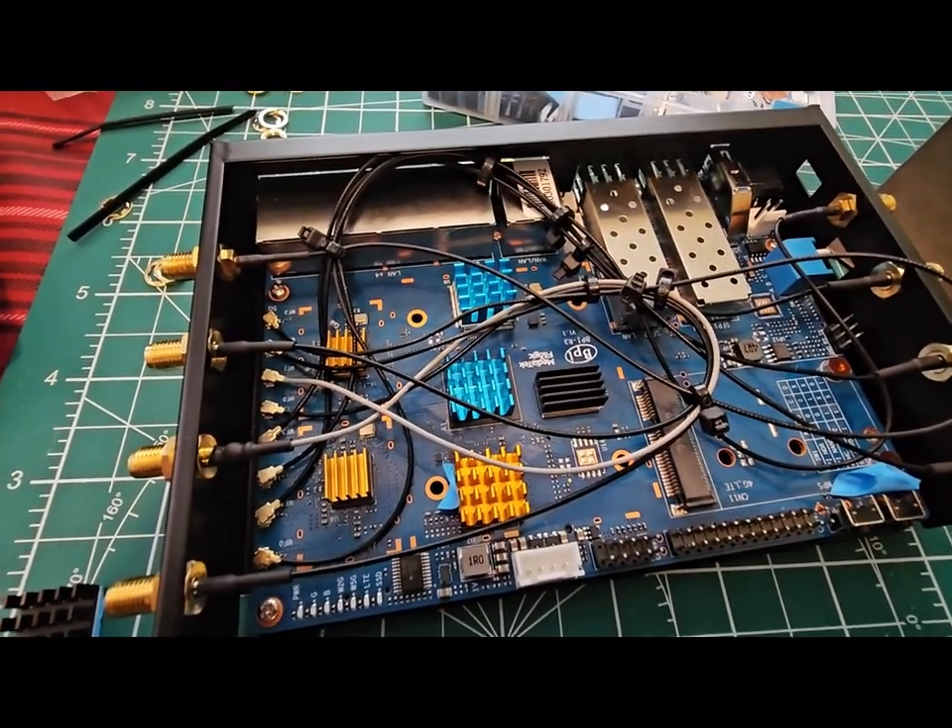Okay, we got our heat sinks on here.